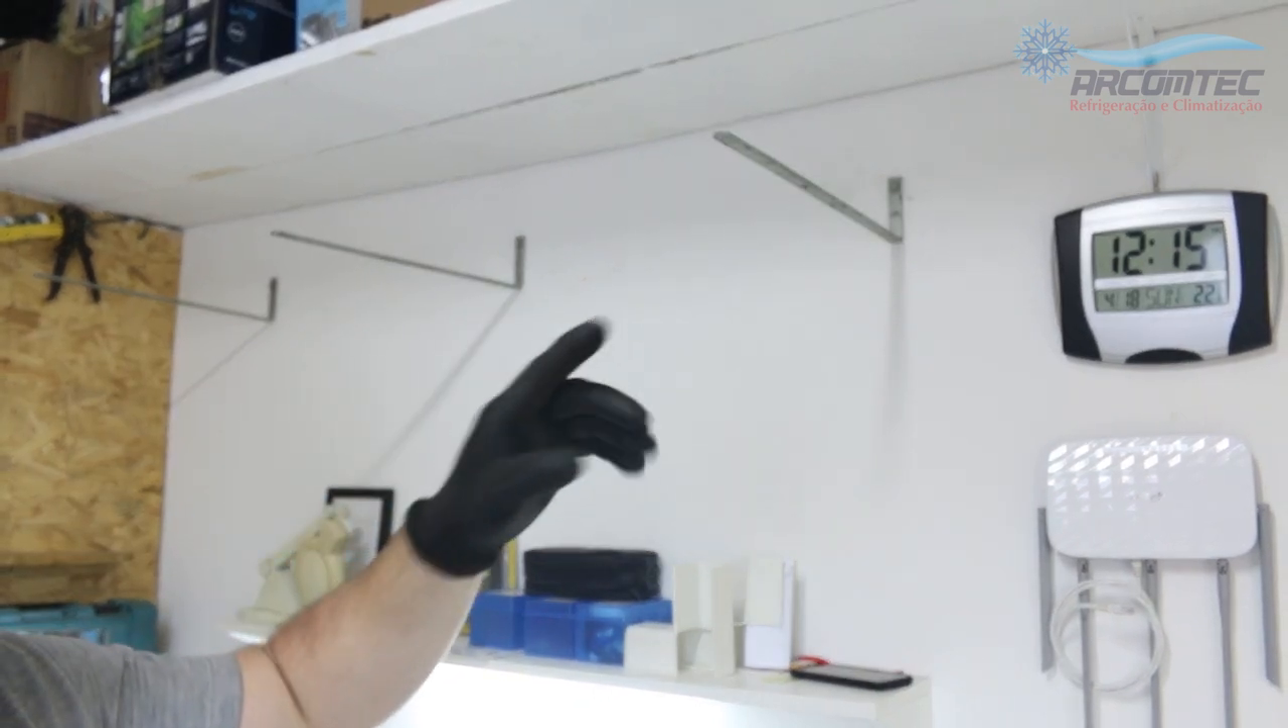Bom meus amigos, como vocês viram, coloquei aqui os suportes na parede, coloquei três suportes, um lá atrás, um no meio e um aqui na beirada.